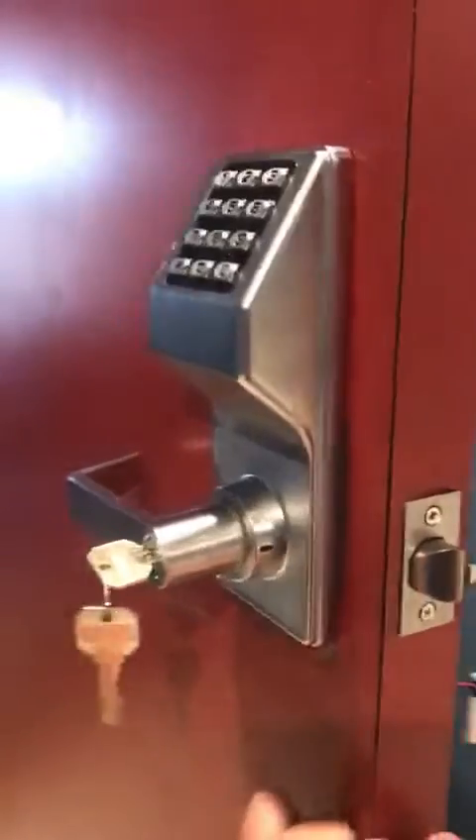You can see the lock went in perfectly.